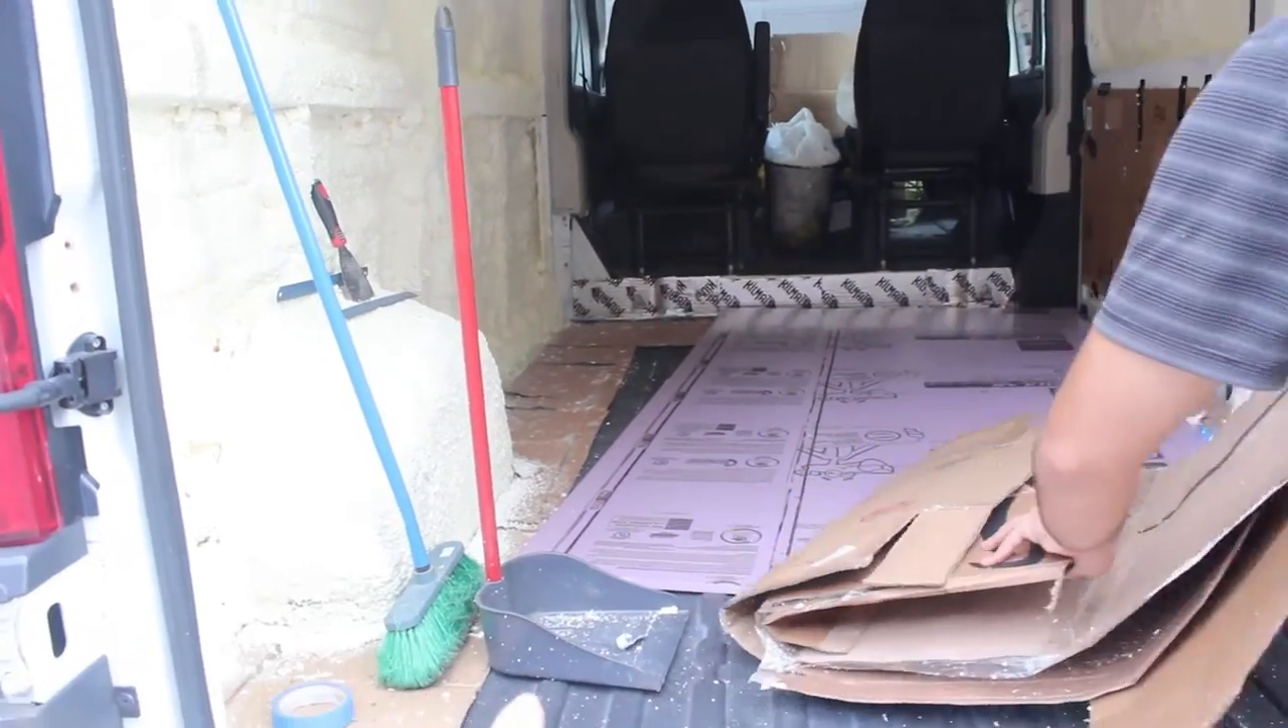We already started on putting down the foam on the bottom.